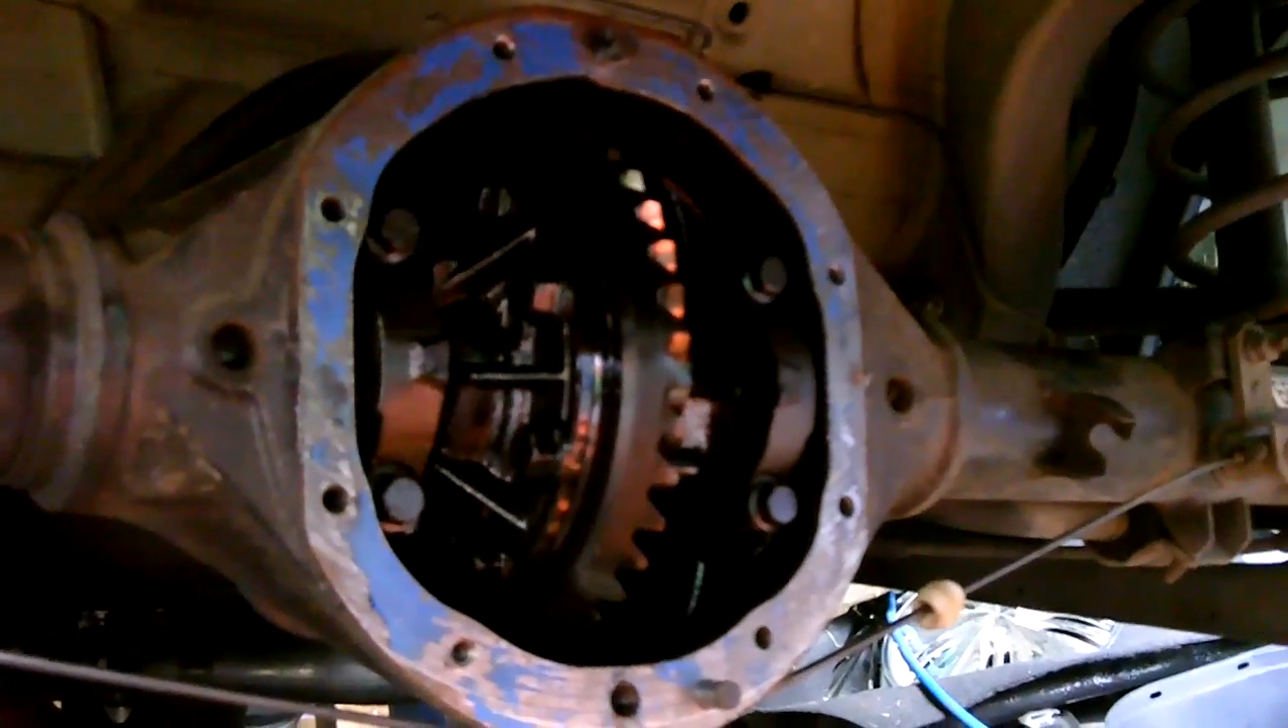Okay, so there's the back of our diff with the cover off.